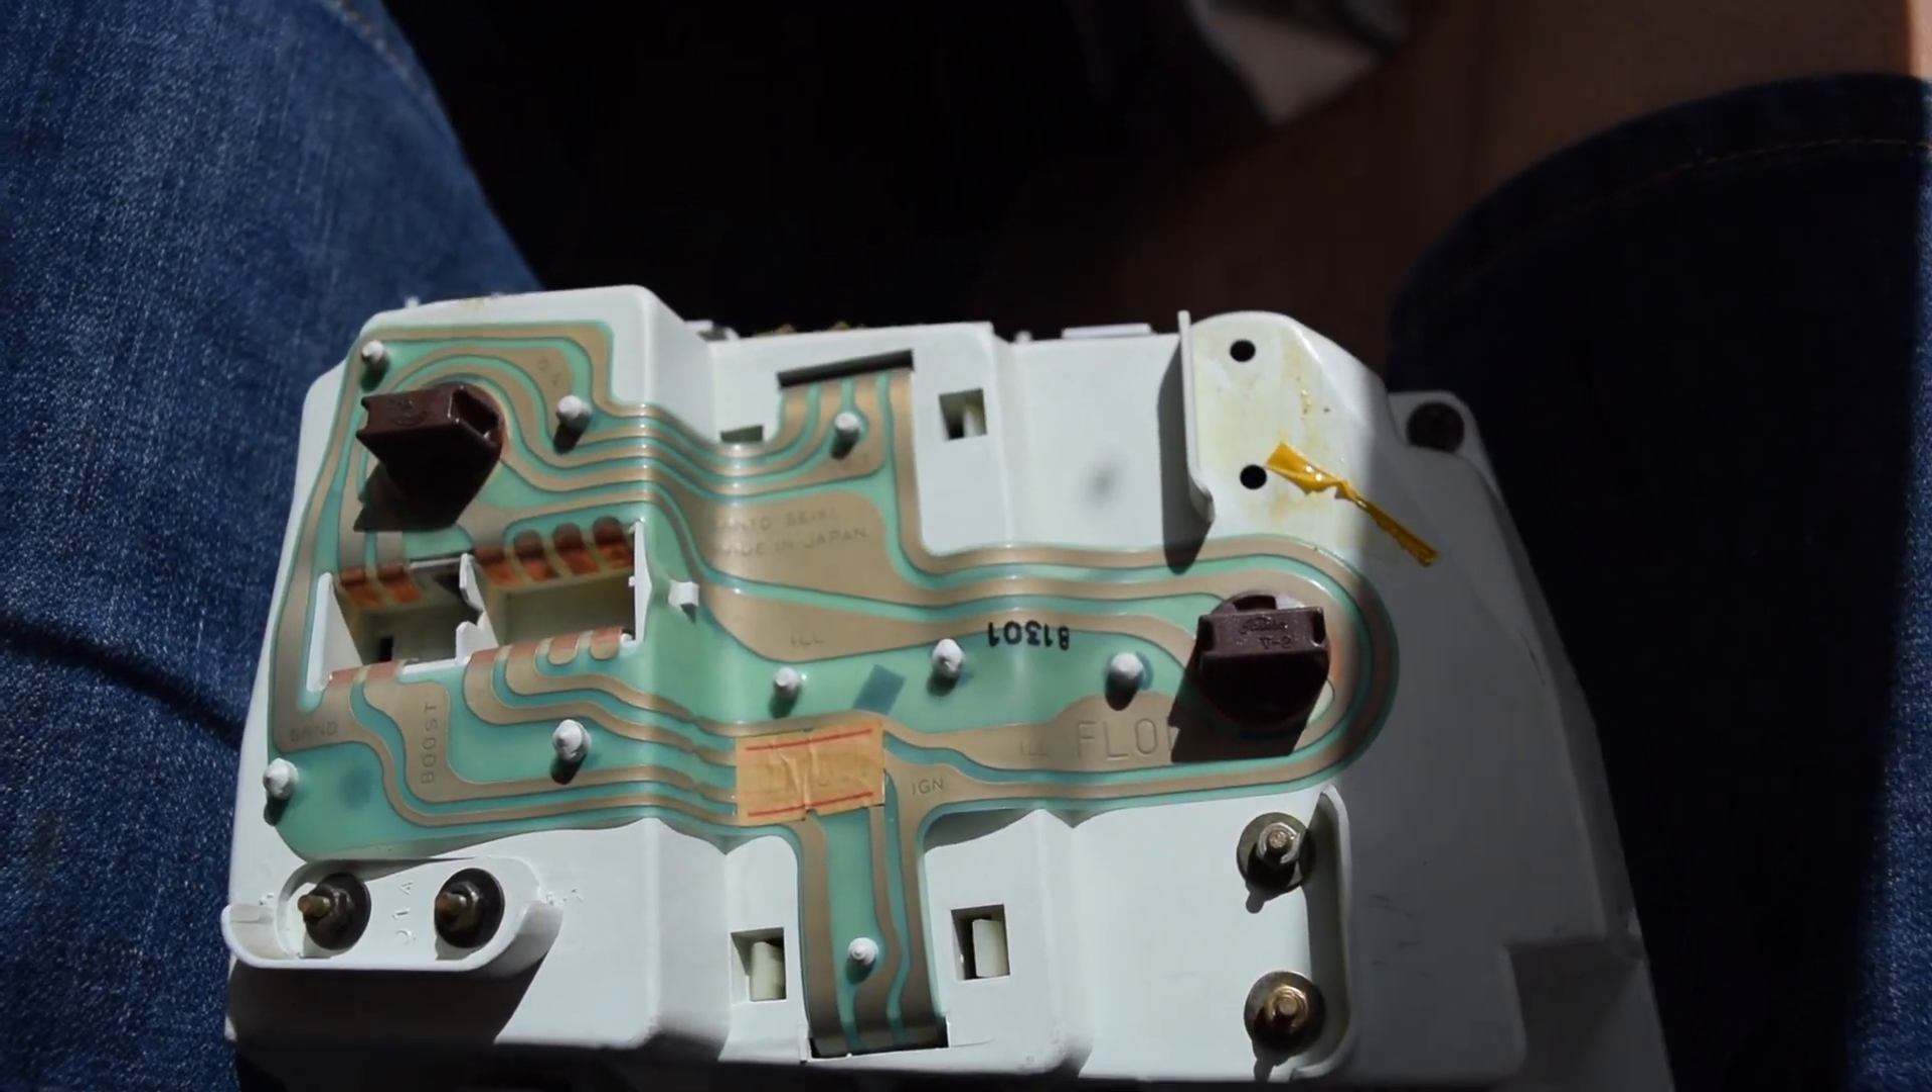So as you can see, we have our gauge out now.